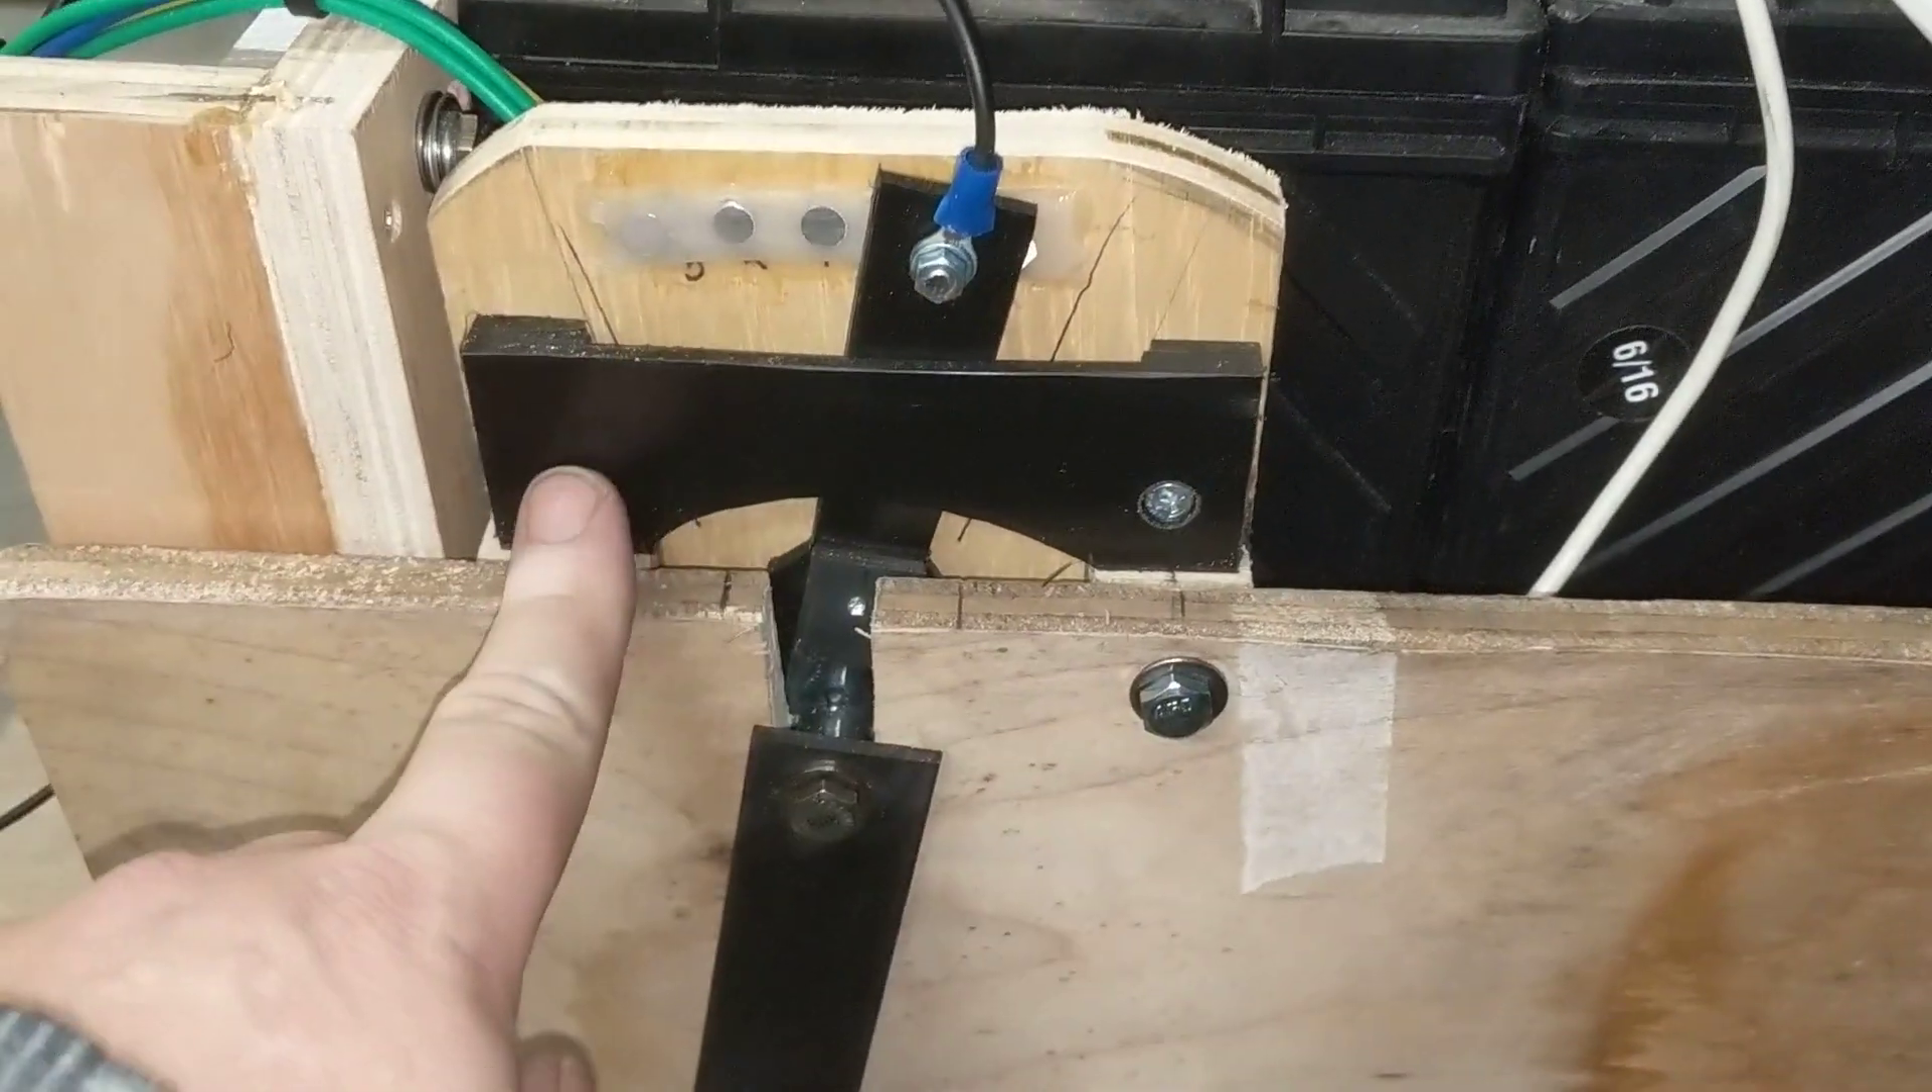So we've got the selector for the gear change here you can see i've kind of fixed it in now it's bolted in so you can take it out if it fails.